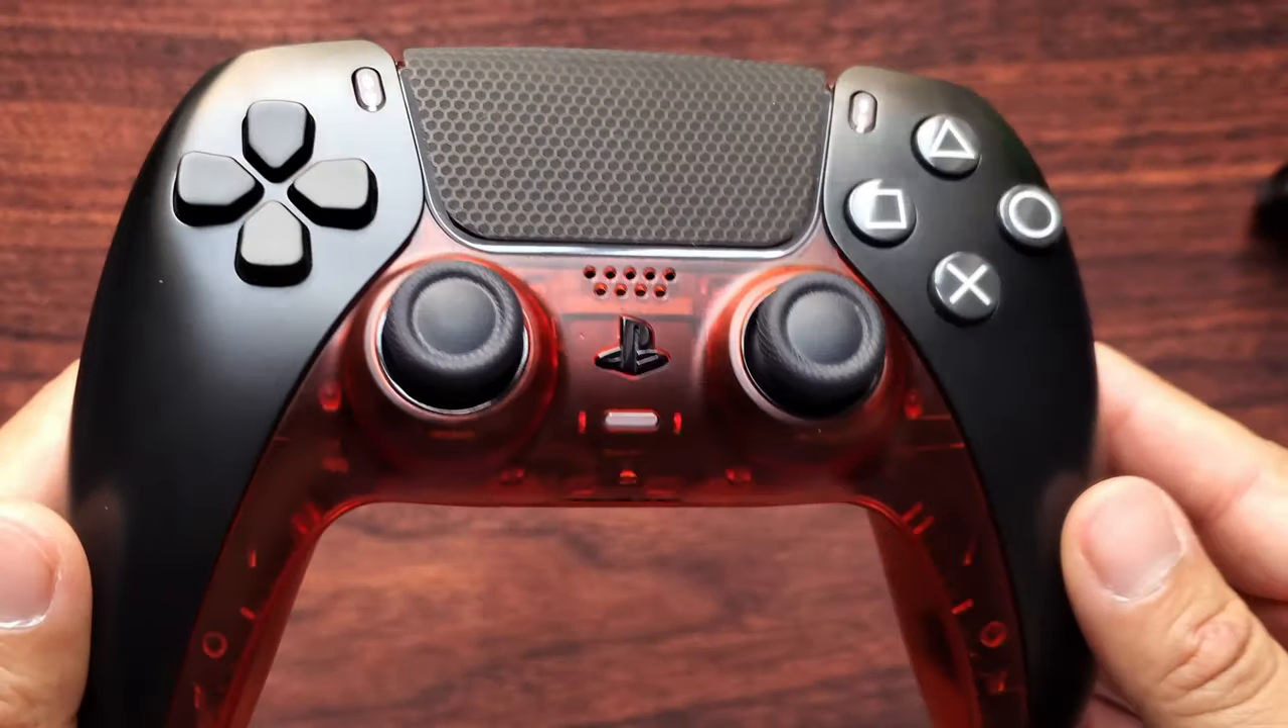When you get to this point you just gotta push down slide your fingers on both ends and then you can push down all around the middle and the ps5 controller is fully assembled.